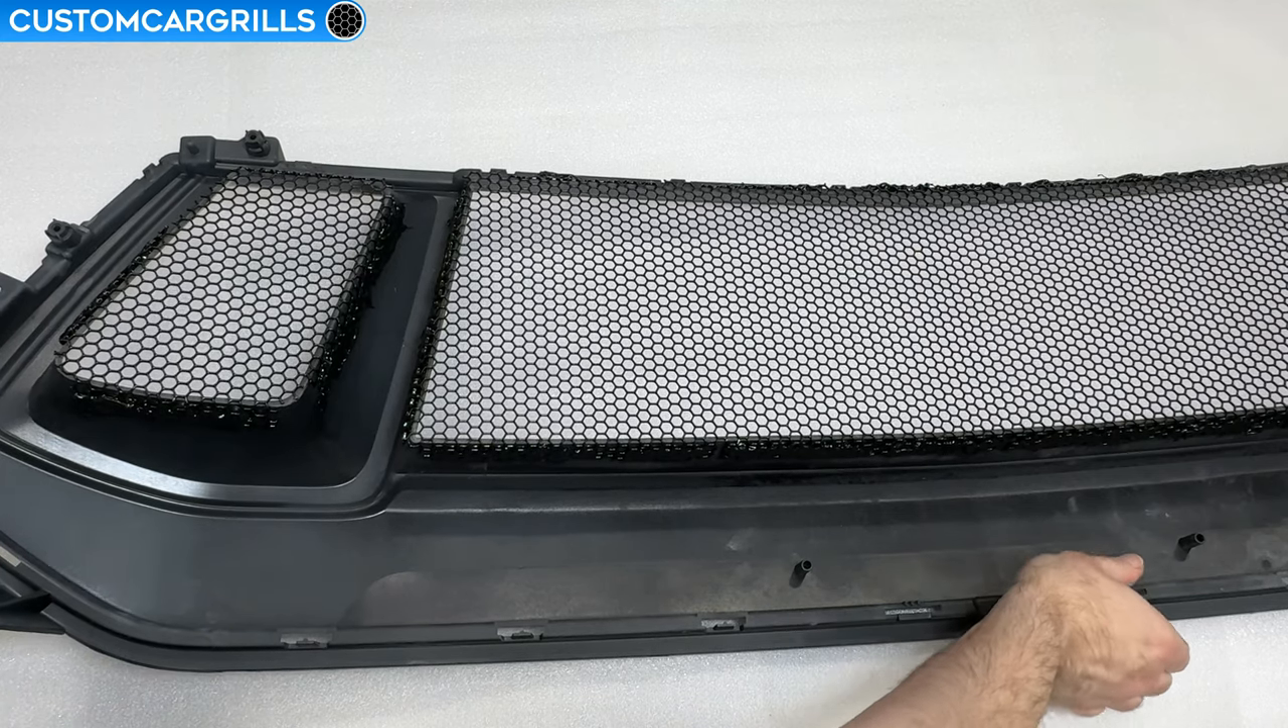Our mesh install is now complete.